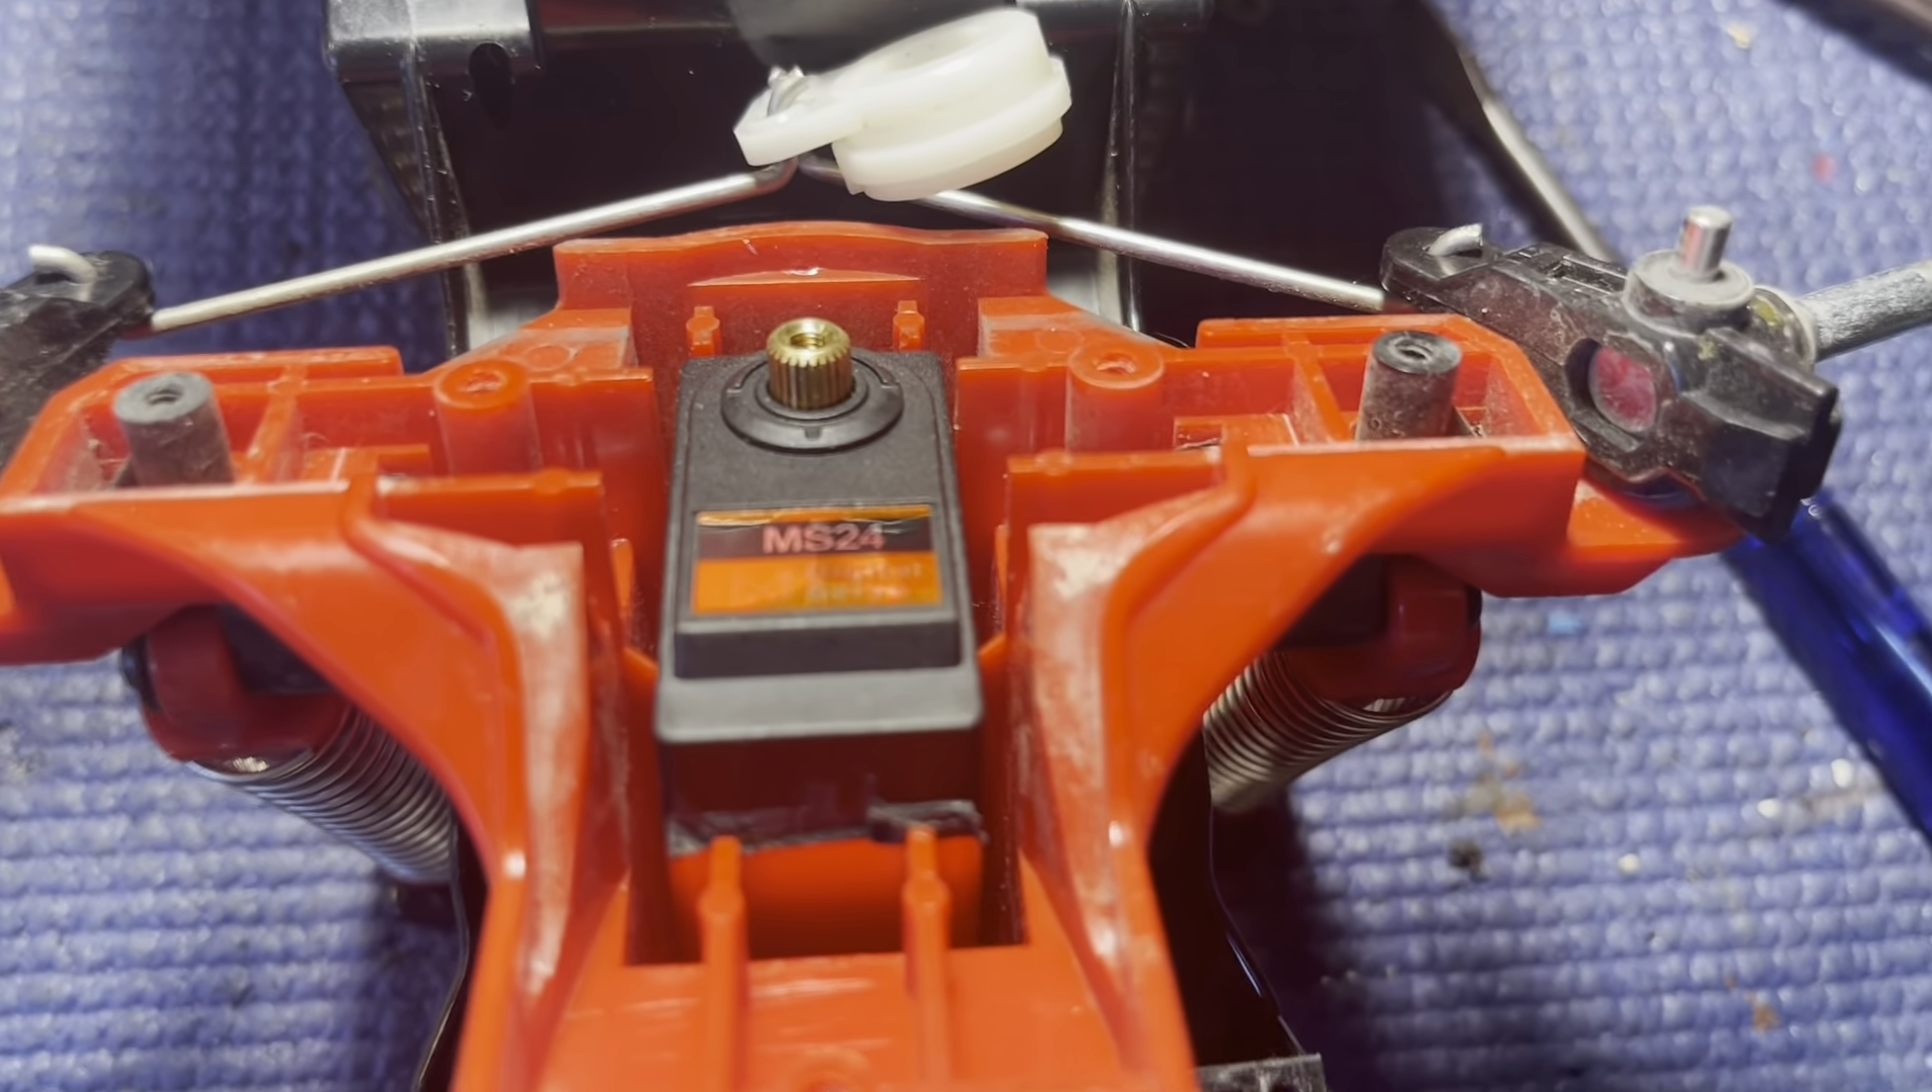Okay so i haven't centered the servo yet but i did get it shoved up in there.